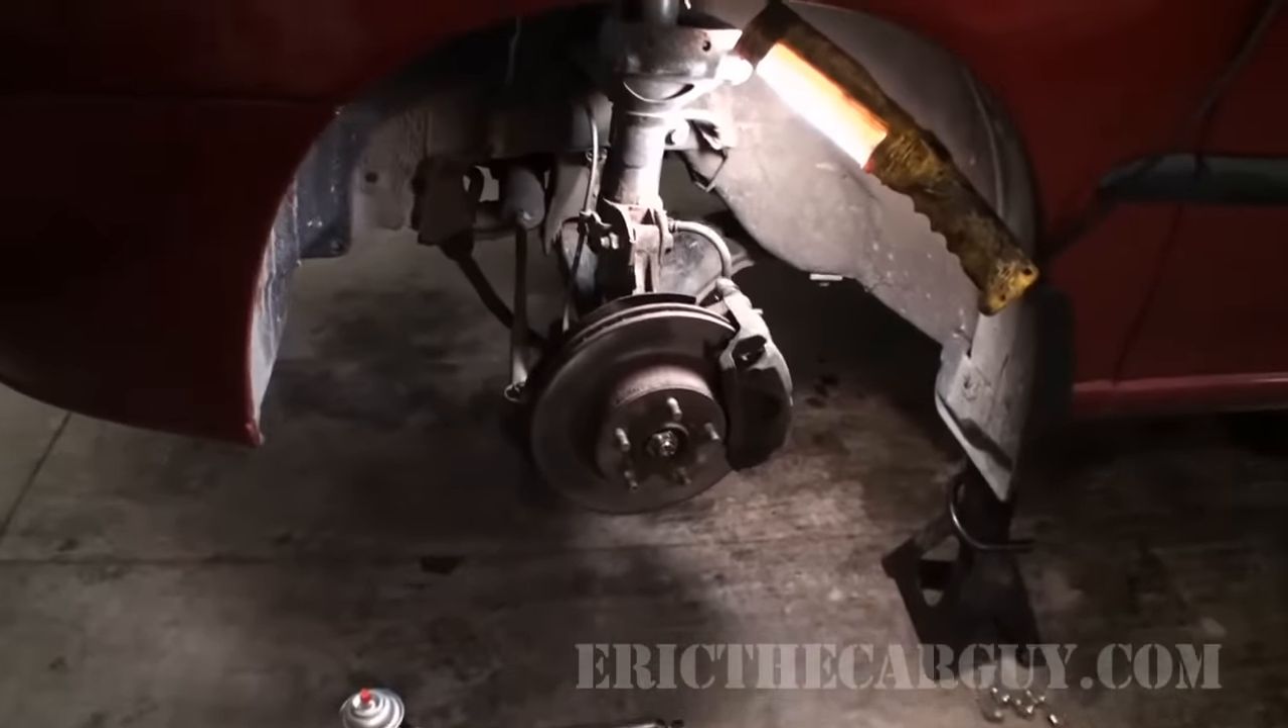Okay well as promised I have lifted the vehicle up, supported it safely, and removed the front wheels.